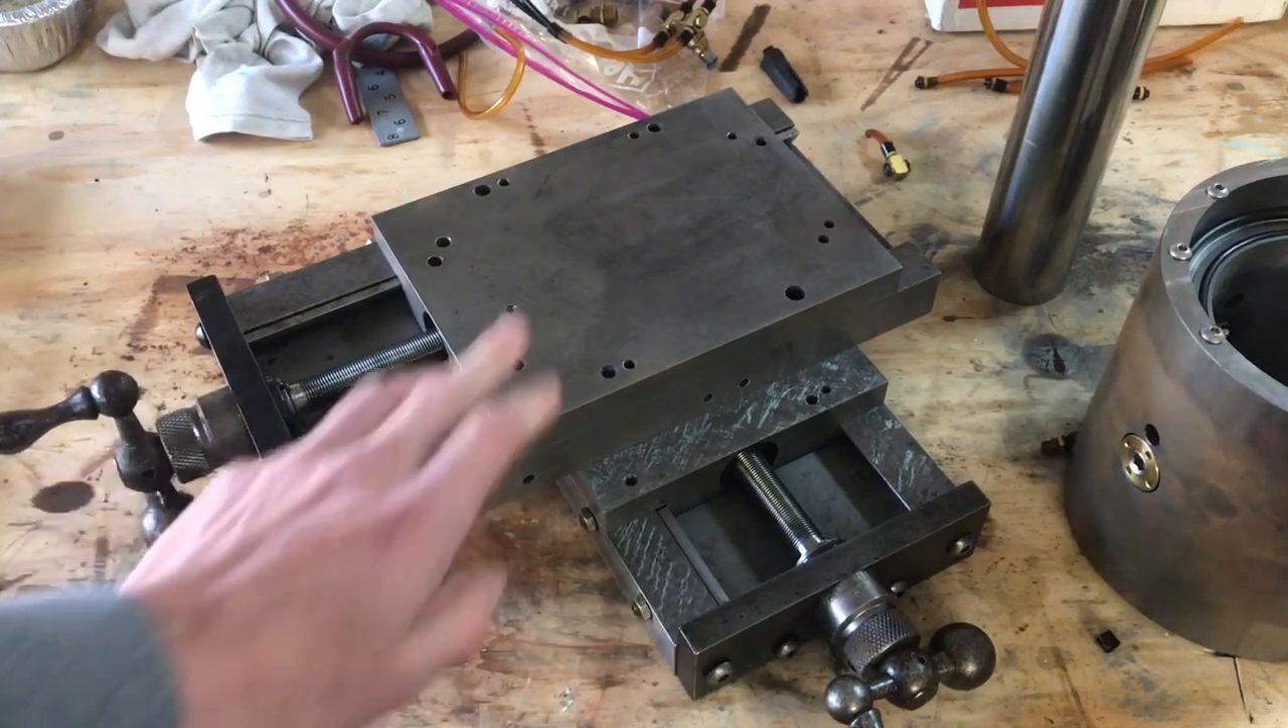Speaking of CNC, you will notice that I've still got the original hand wheels on here. There's no motors on it yet.